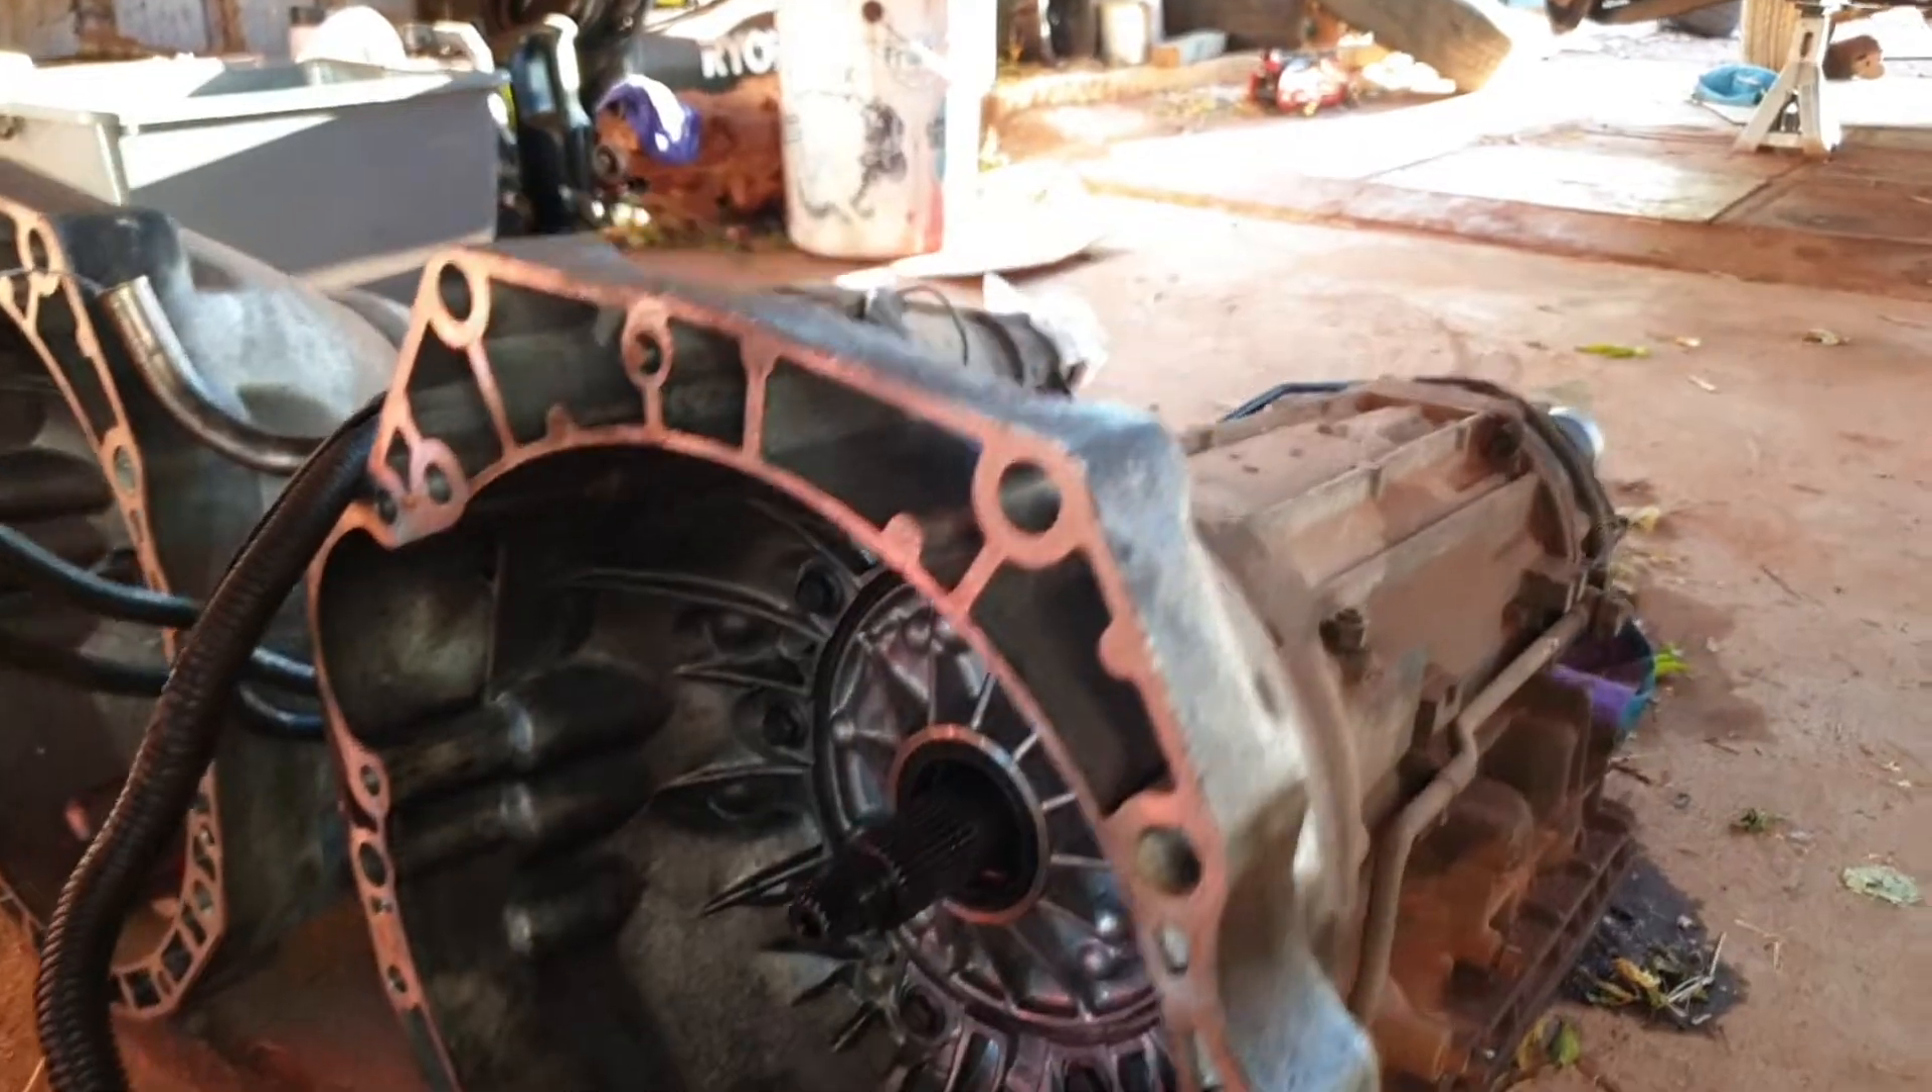In fact, I have actually already started, and yeah, there's the old transmission. Yeah, we've already pulled it out.